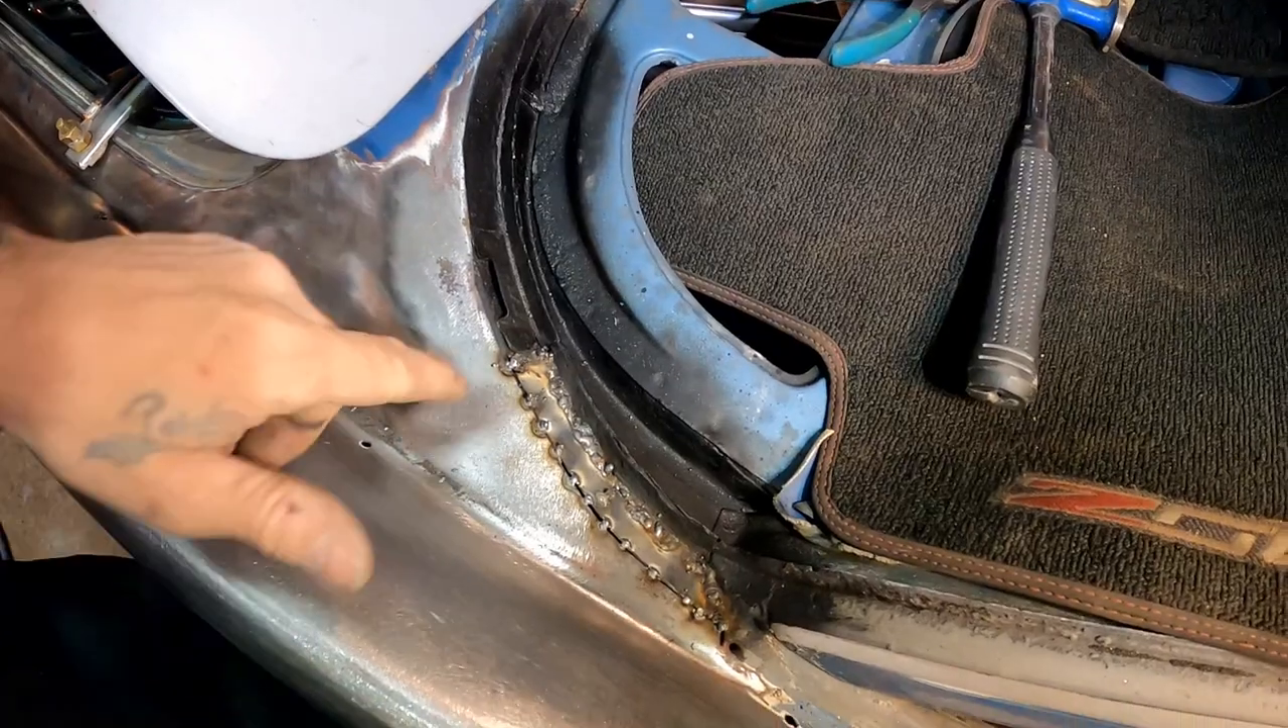Alright, so the patch panel is in place.